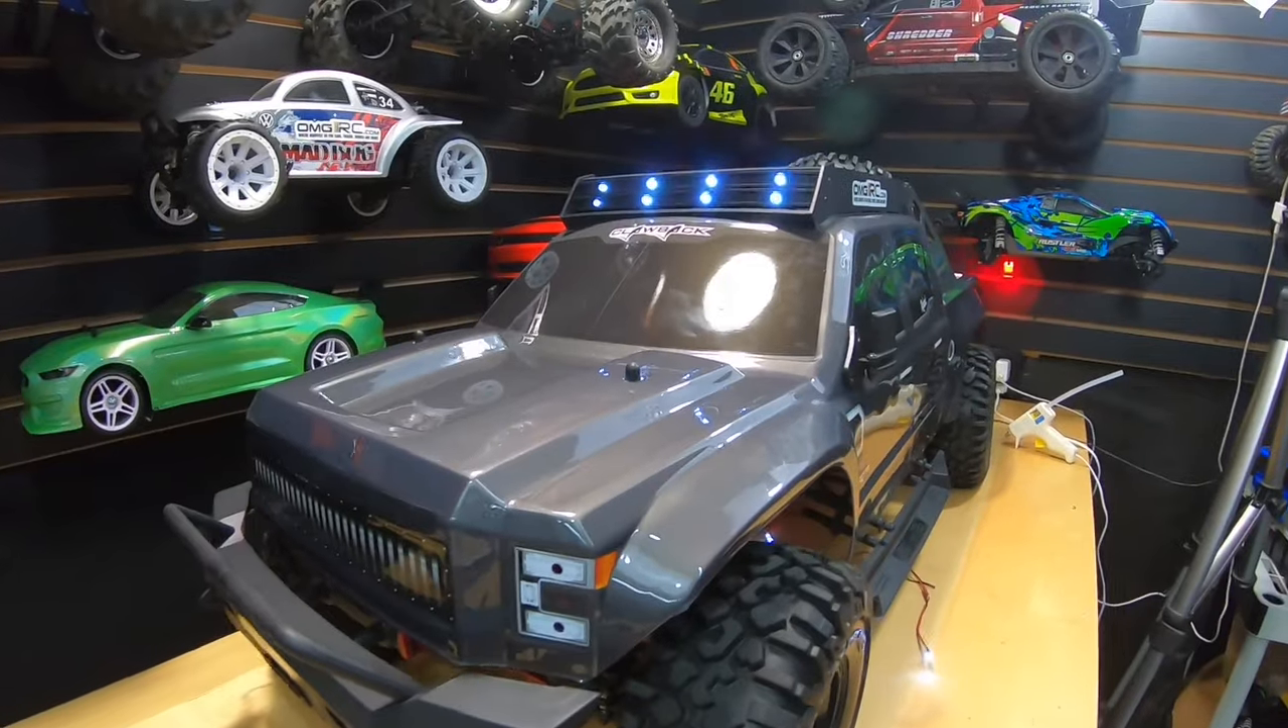So I got the LEDs on the top there done.